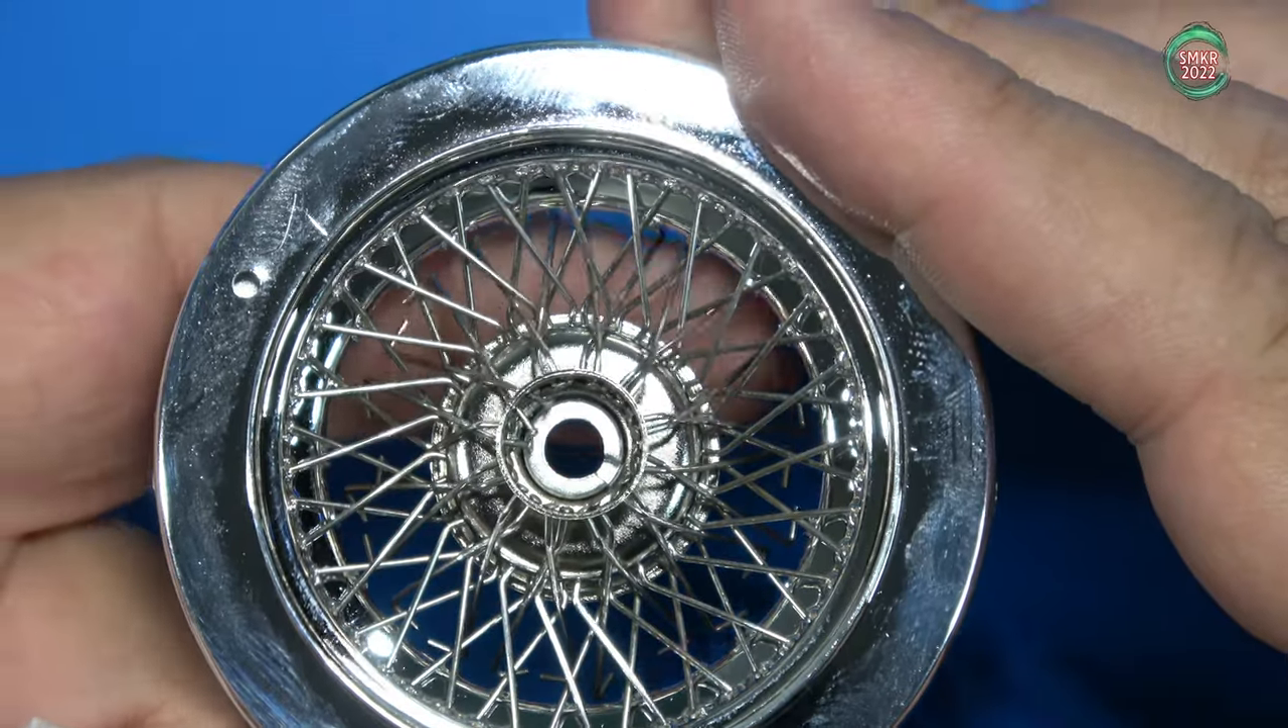All the spokes are inserted. And they're all freely floating underneath. You can kind of see that.